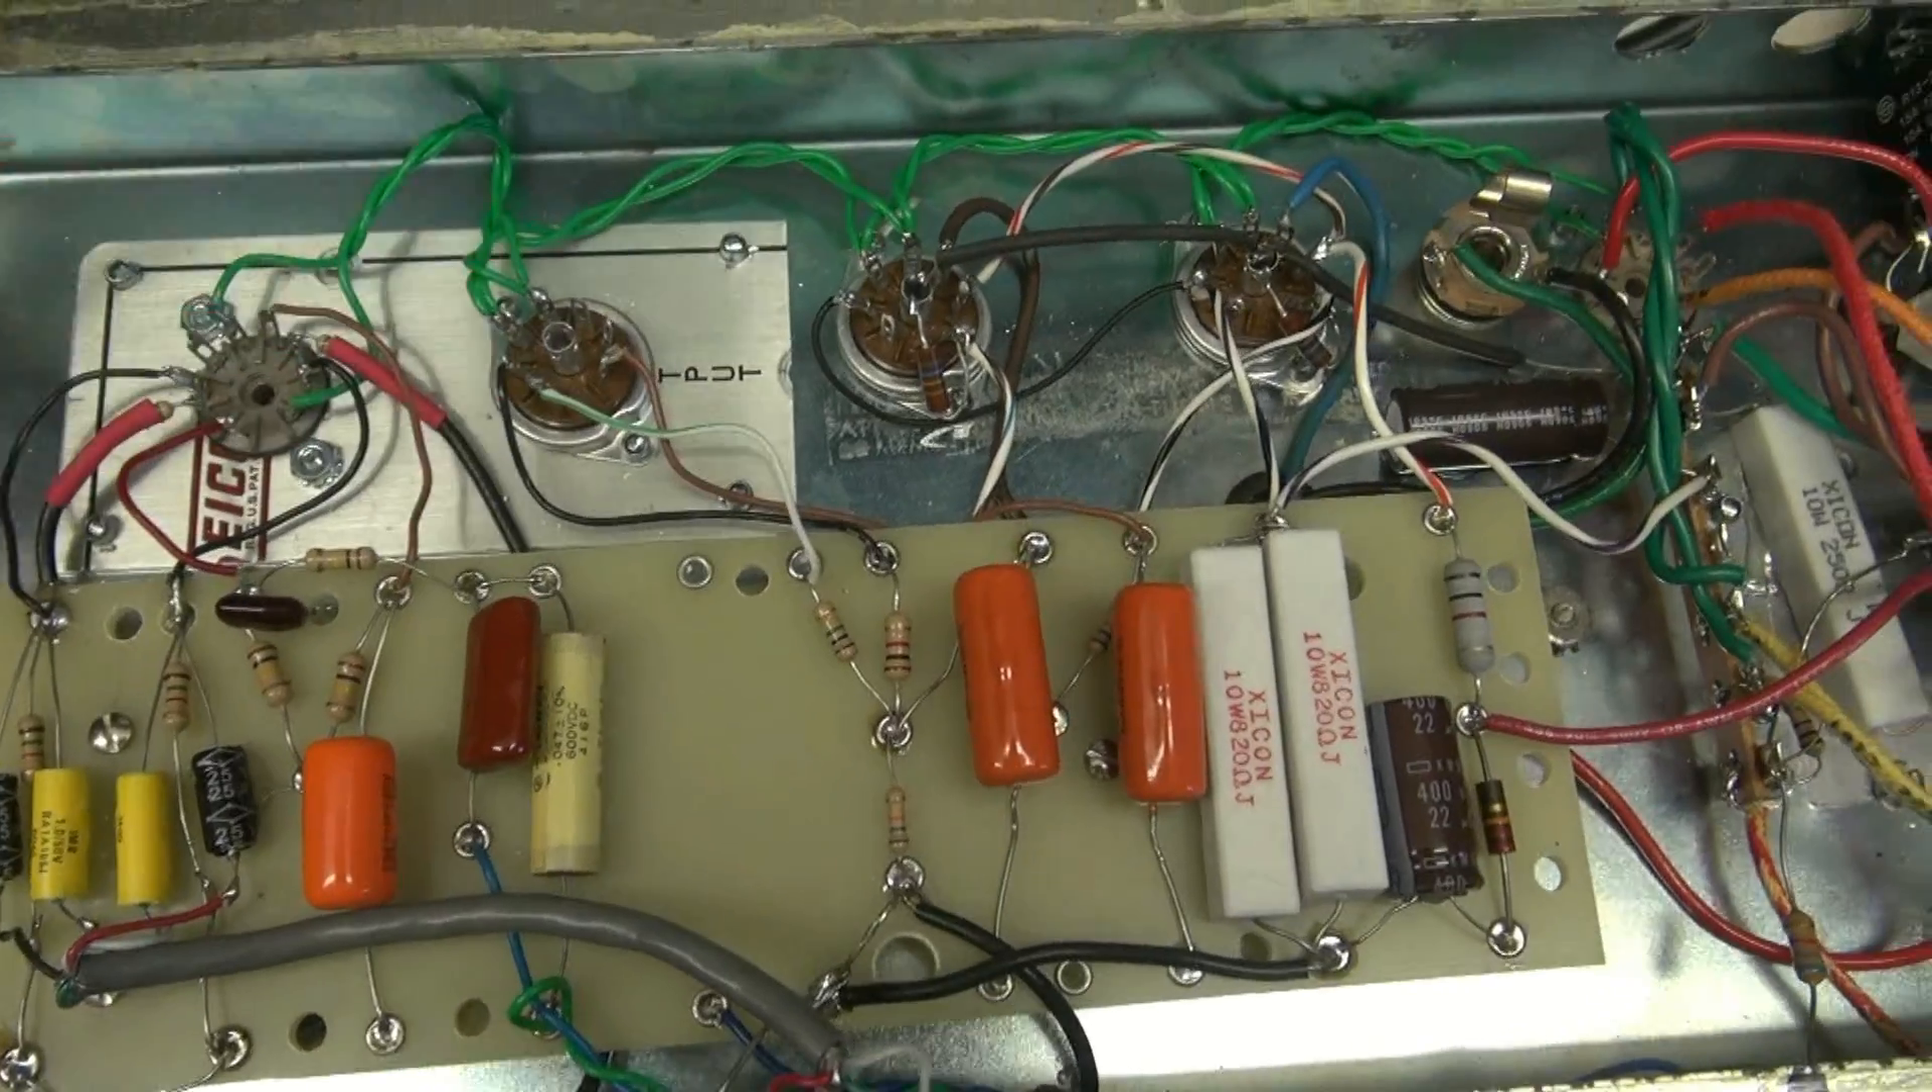The build is complete as you can see the eyelet board is installed tubes are all wired up.